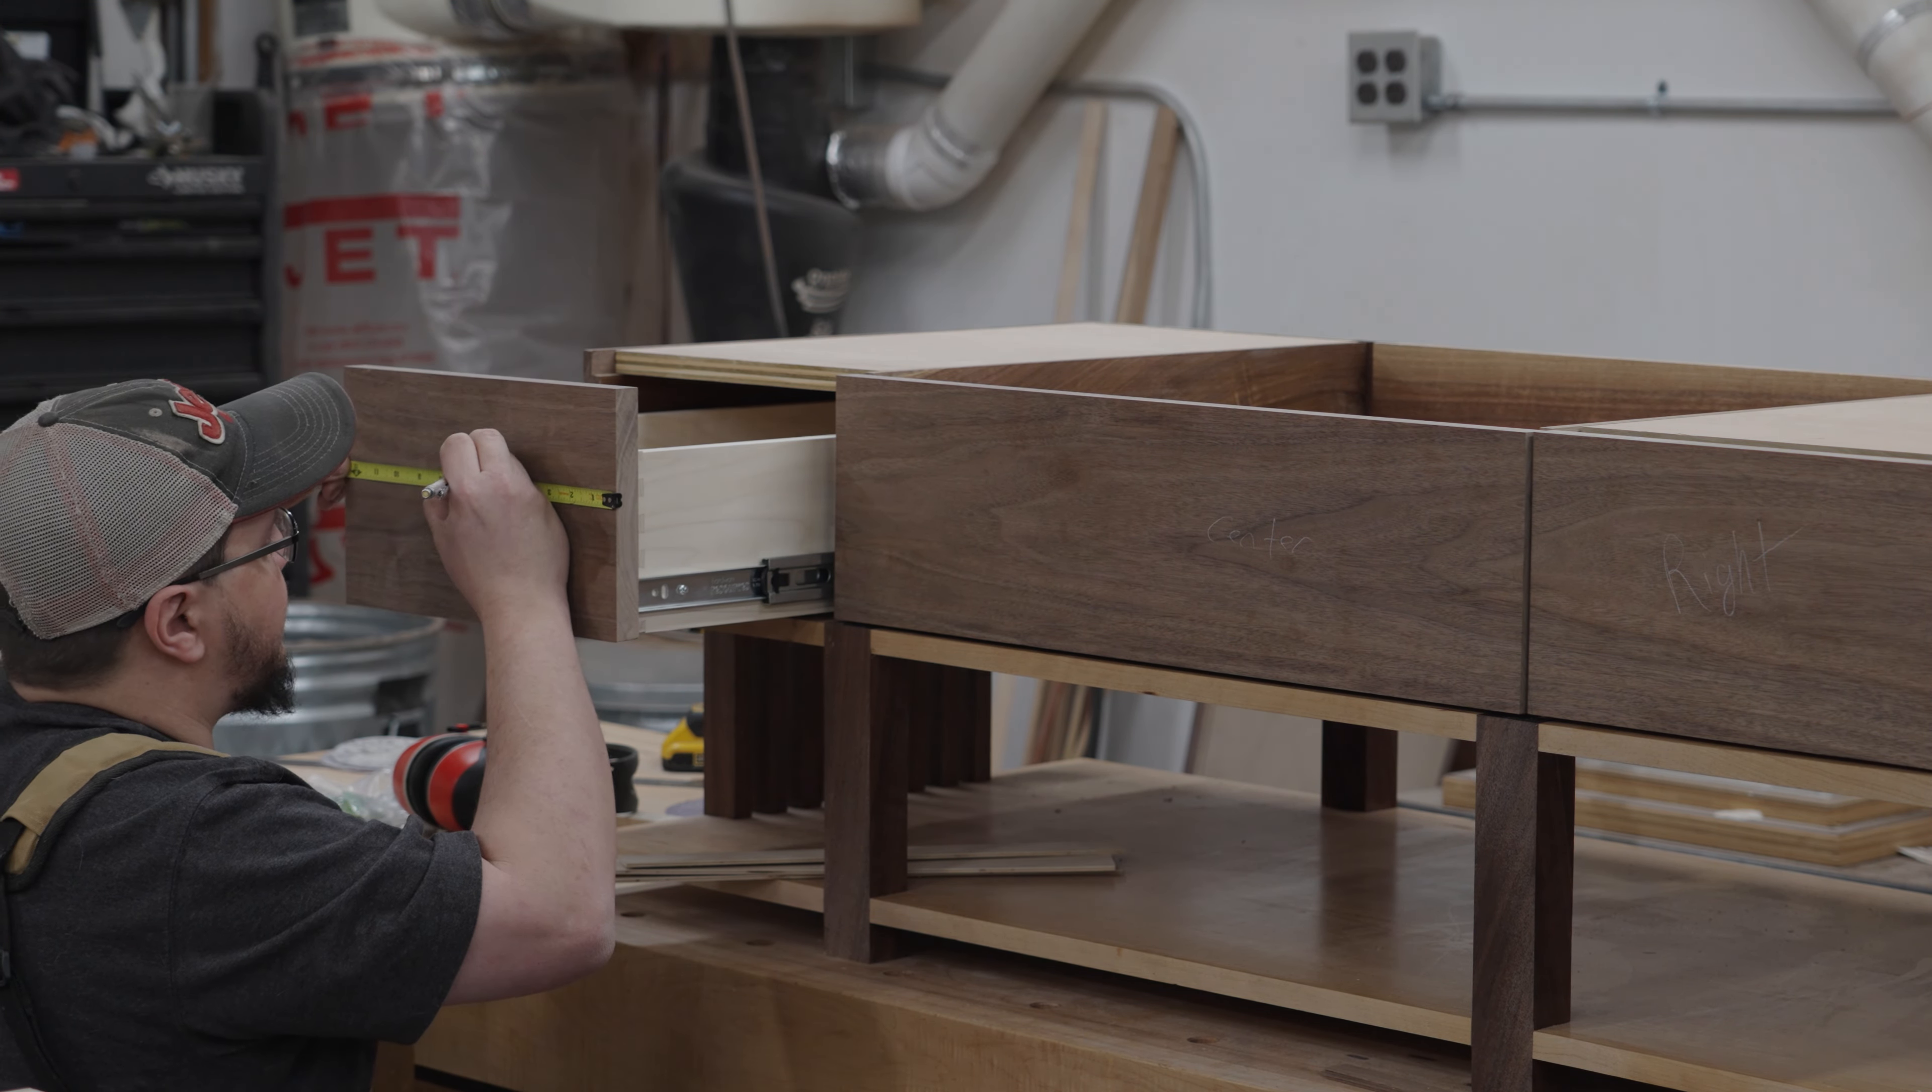Off camera, I went ahead and attached the drawer faces. And again, I was careful to label these as I cut them to ensure that they go in the right location and you get that continuous grain look.